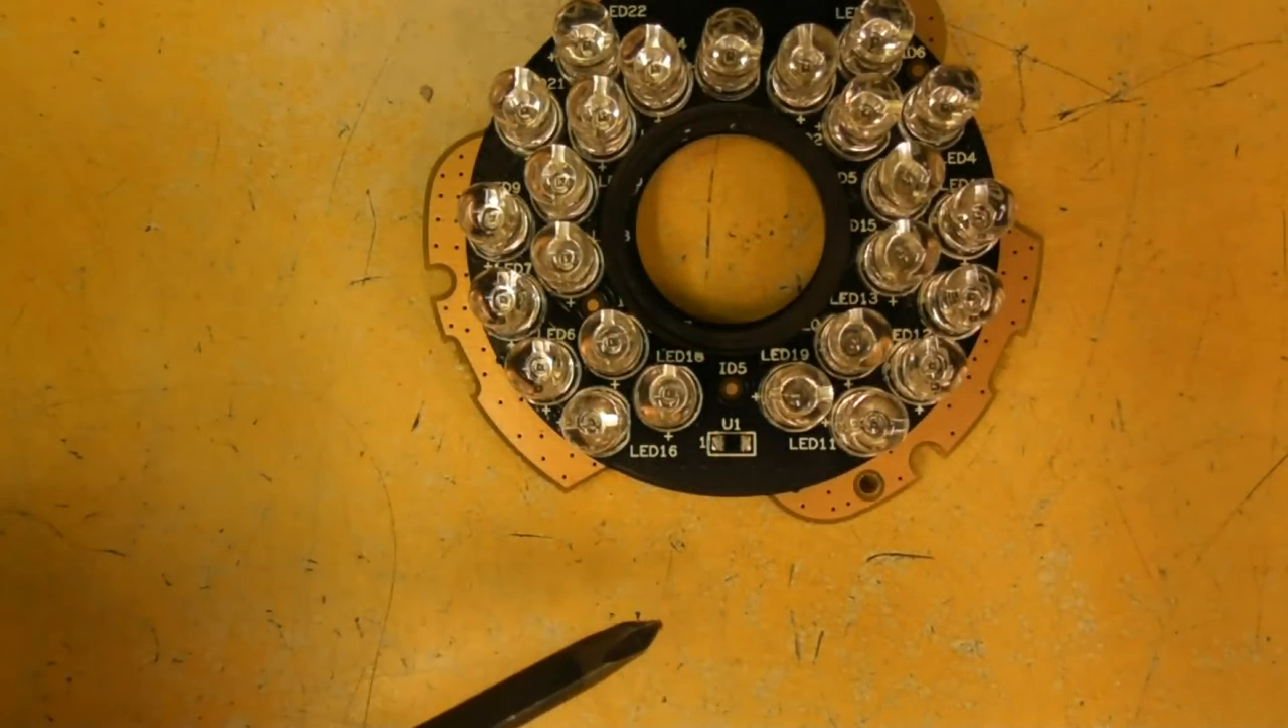Okay well I've got the LED board removed.